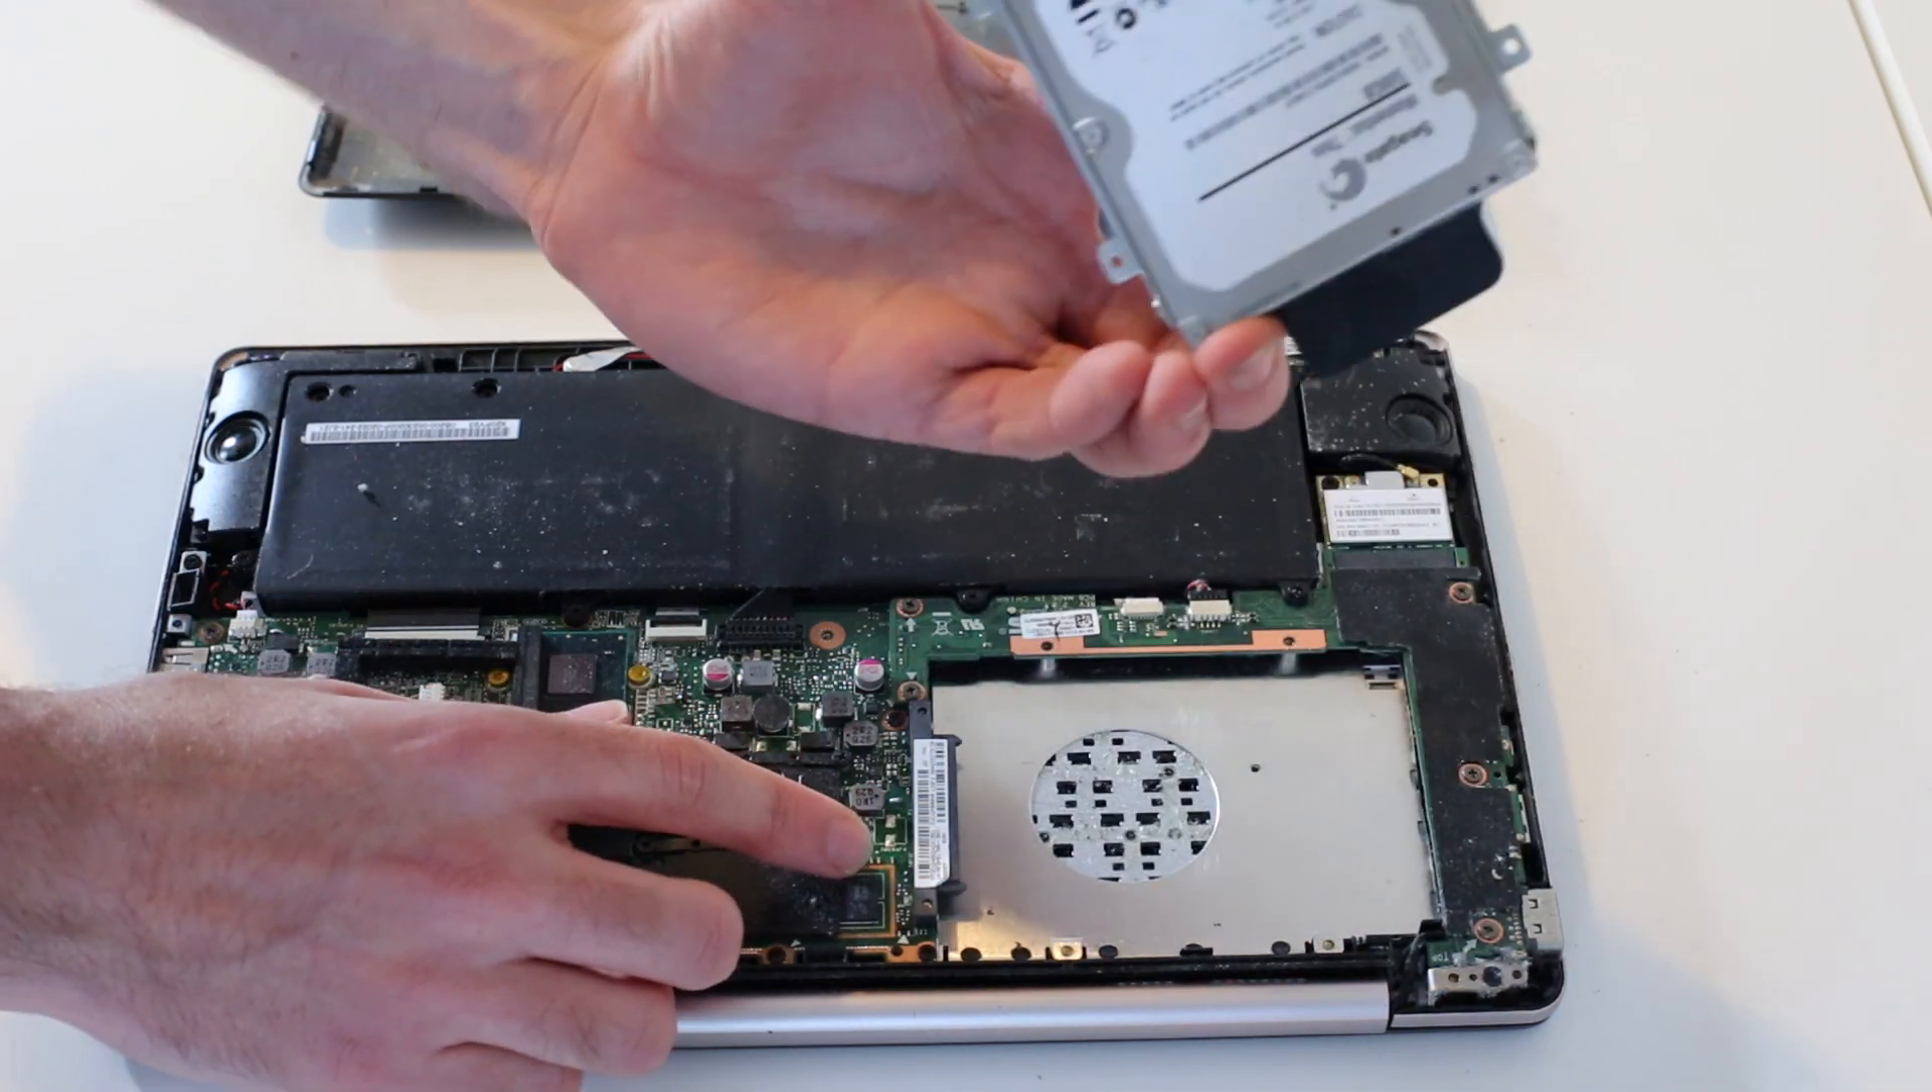And there we have our hard drive removed.